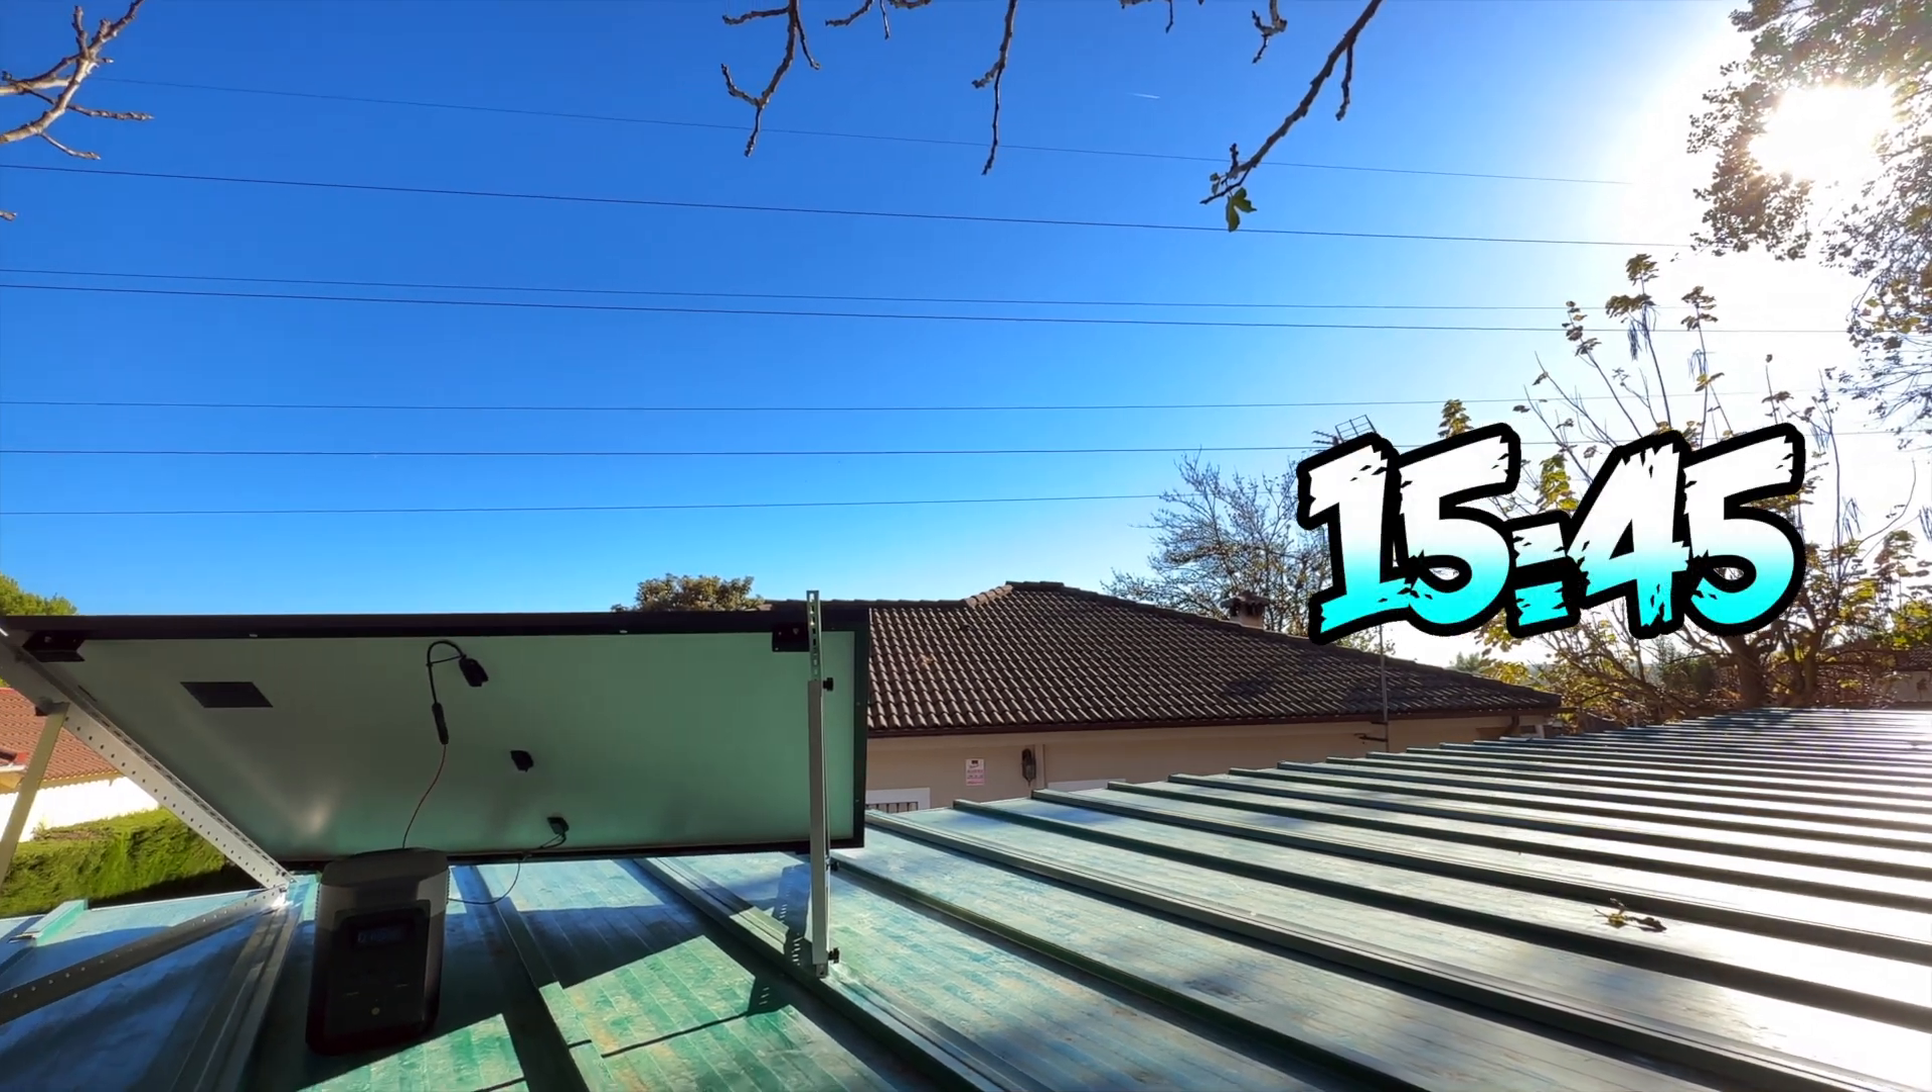Y ahora sí tendríamos nuestro soporte y placa solar totalmente instalada en un tejado panel sandwich o panel cubierta.